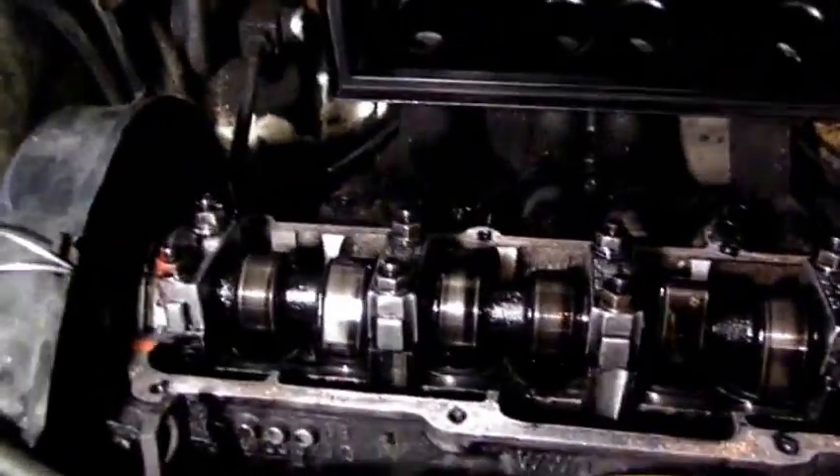I've got the valve cover off, which is sort of more or less cut and dry.